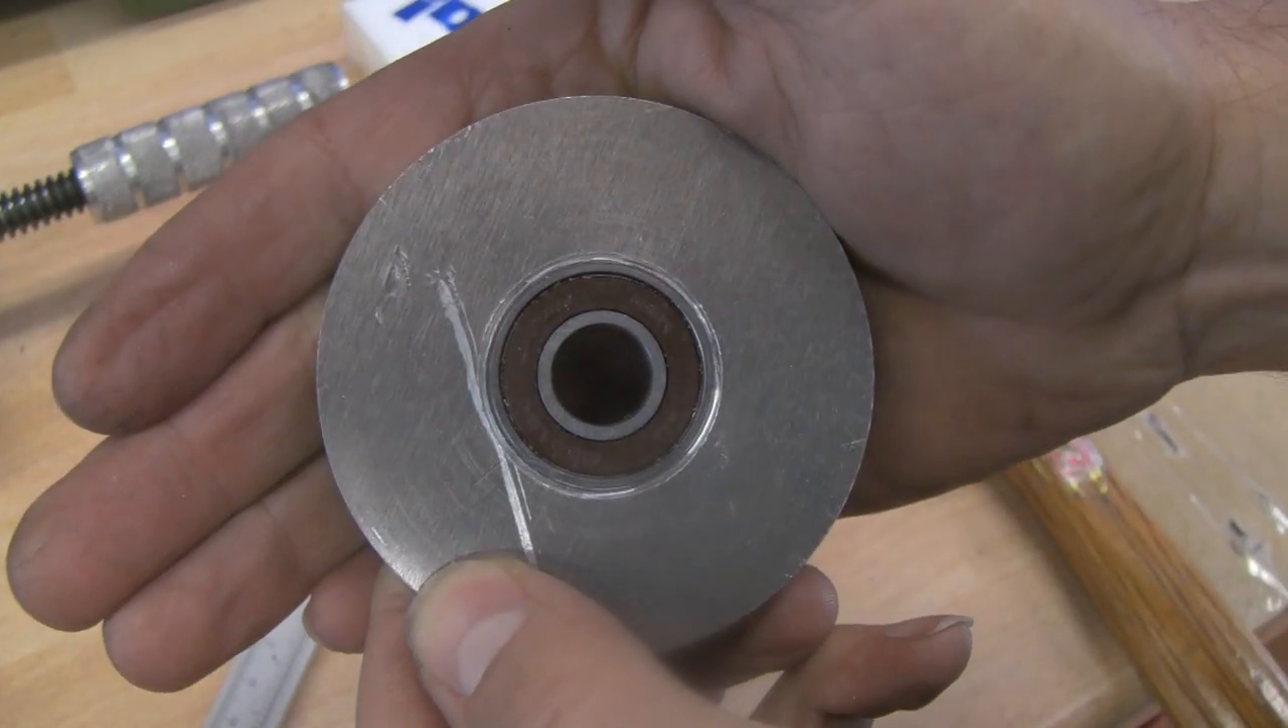So, jetzt sitzt es da, das Lager.